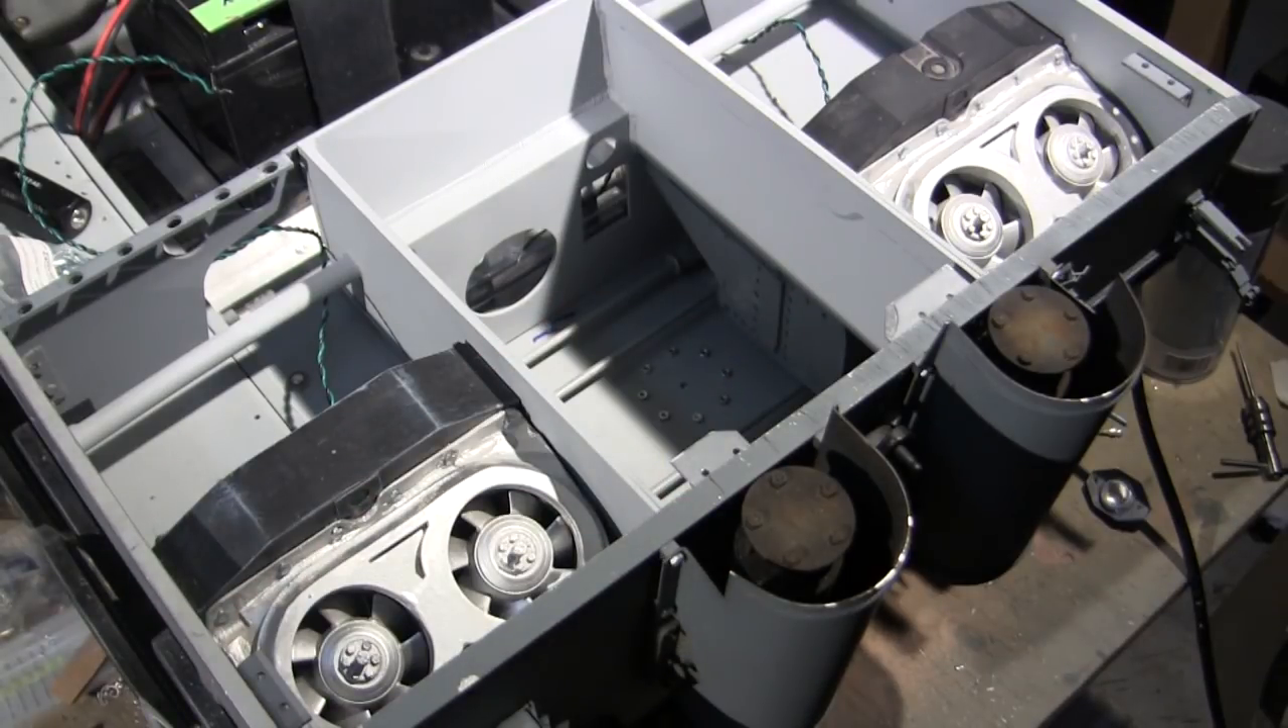Here you can see the cooling fan and radiator clusters. They have been temporarily dropped into place in order to get an idea on how the rest of the engine compartment is going to fill out.